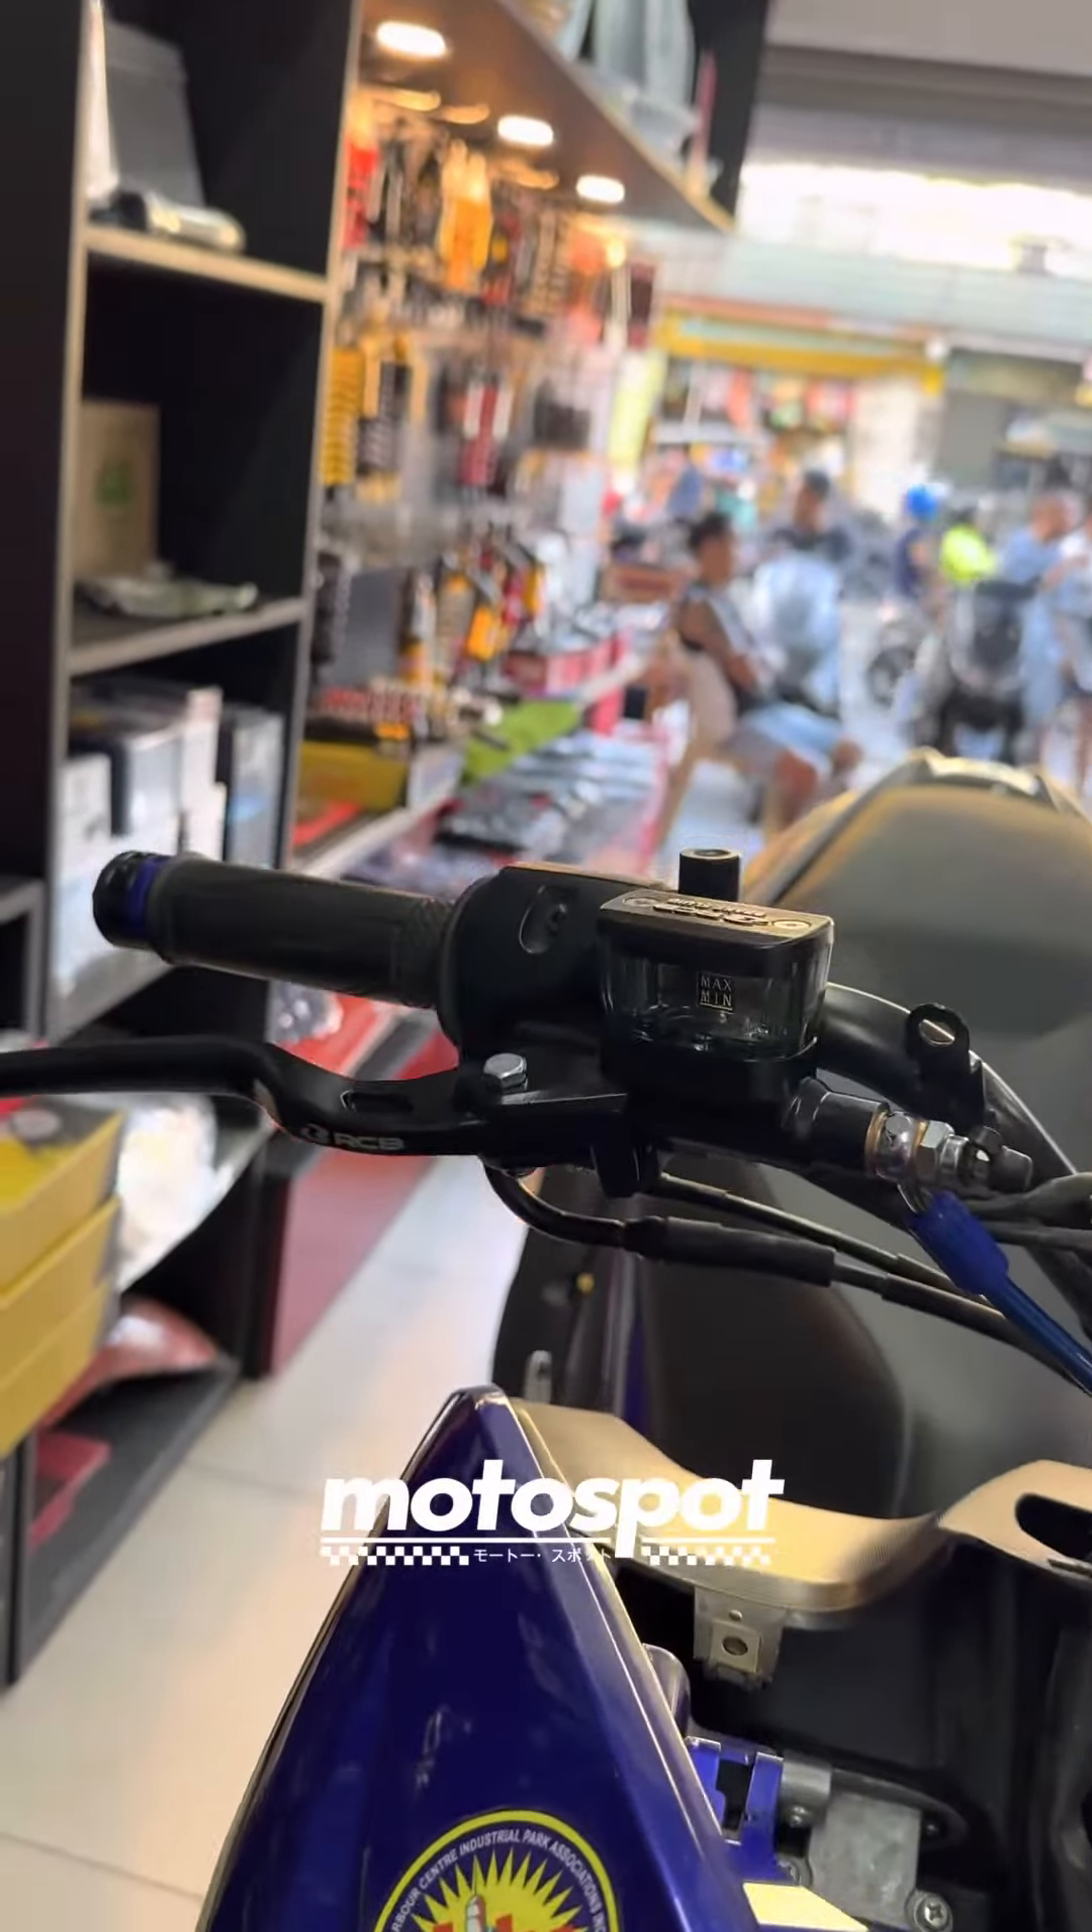Naikabit na rin yung RCB E3 na Brake Master na 14mm.